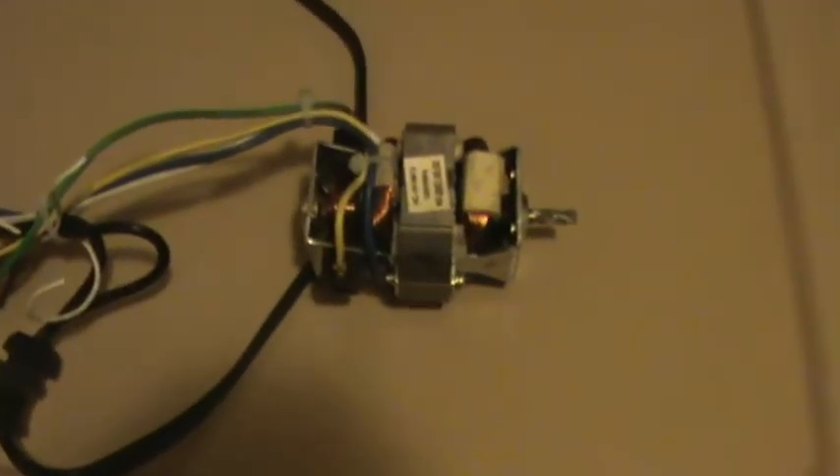Alright I got the motor out. It didn't come out easy.